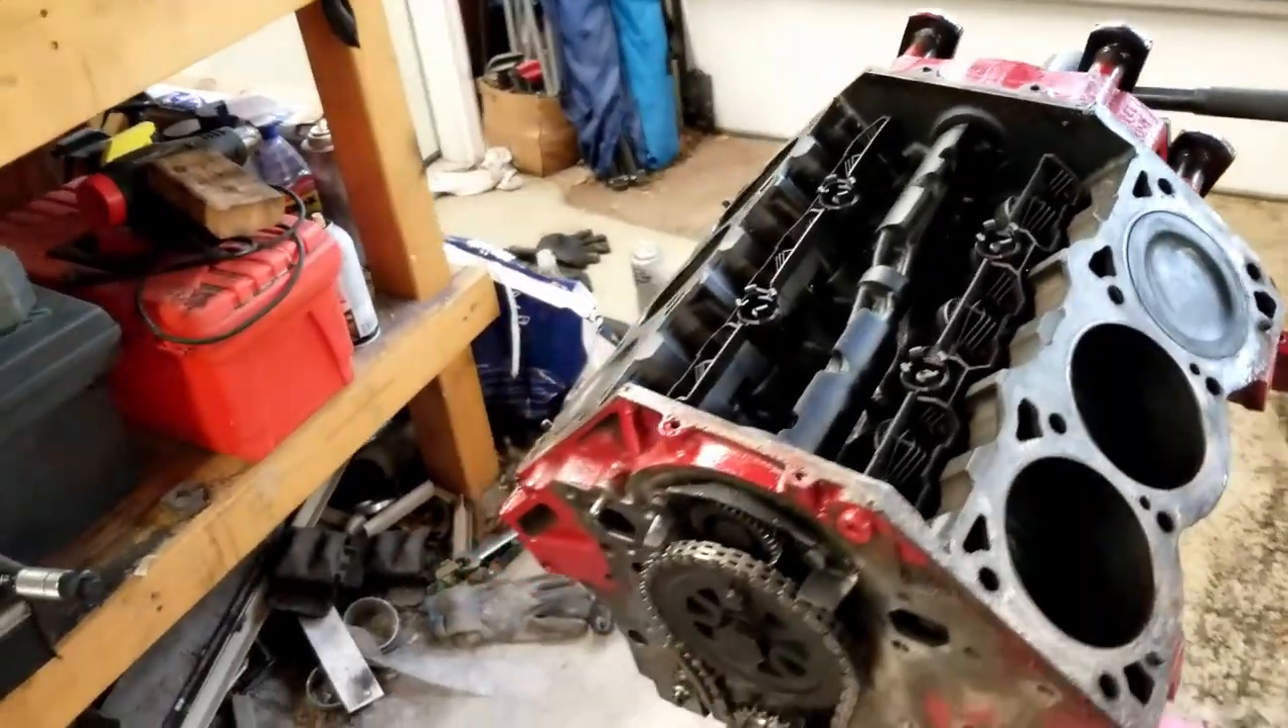Did a couple of small things and just about ready to start reassembling this. As you can see, we've got pretty much everything off the motor here.